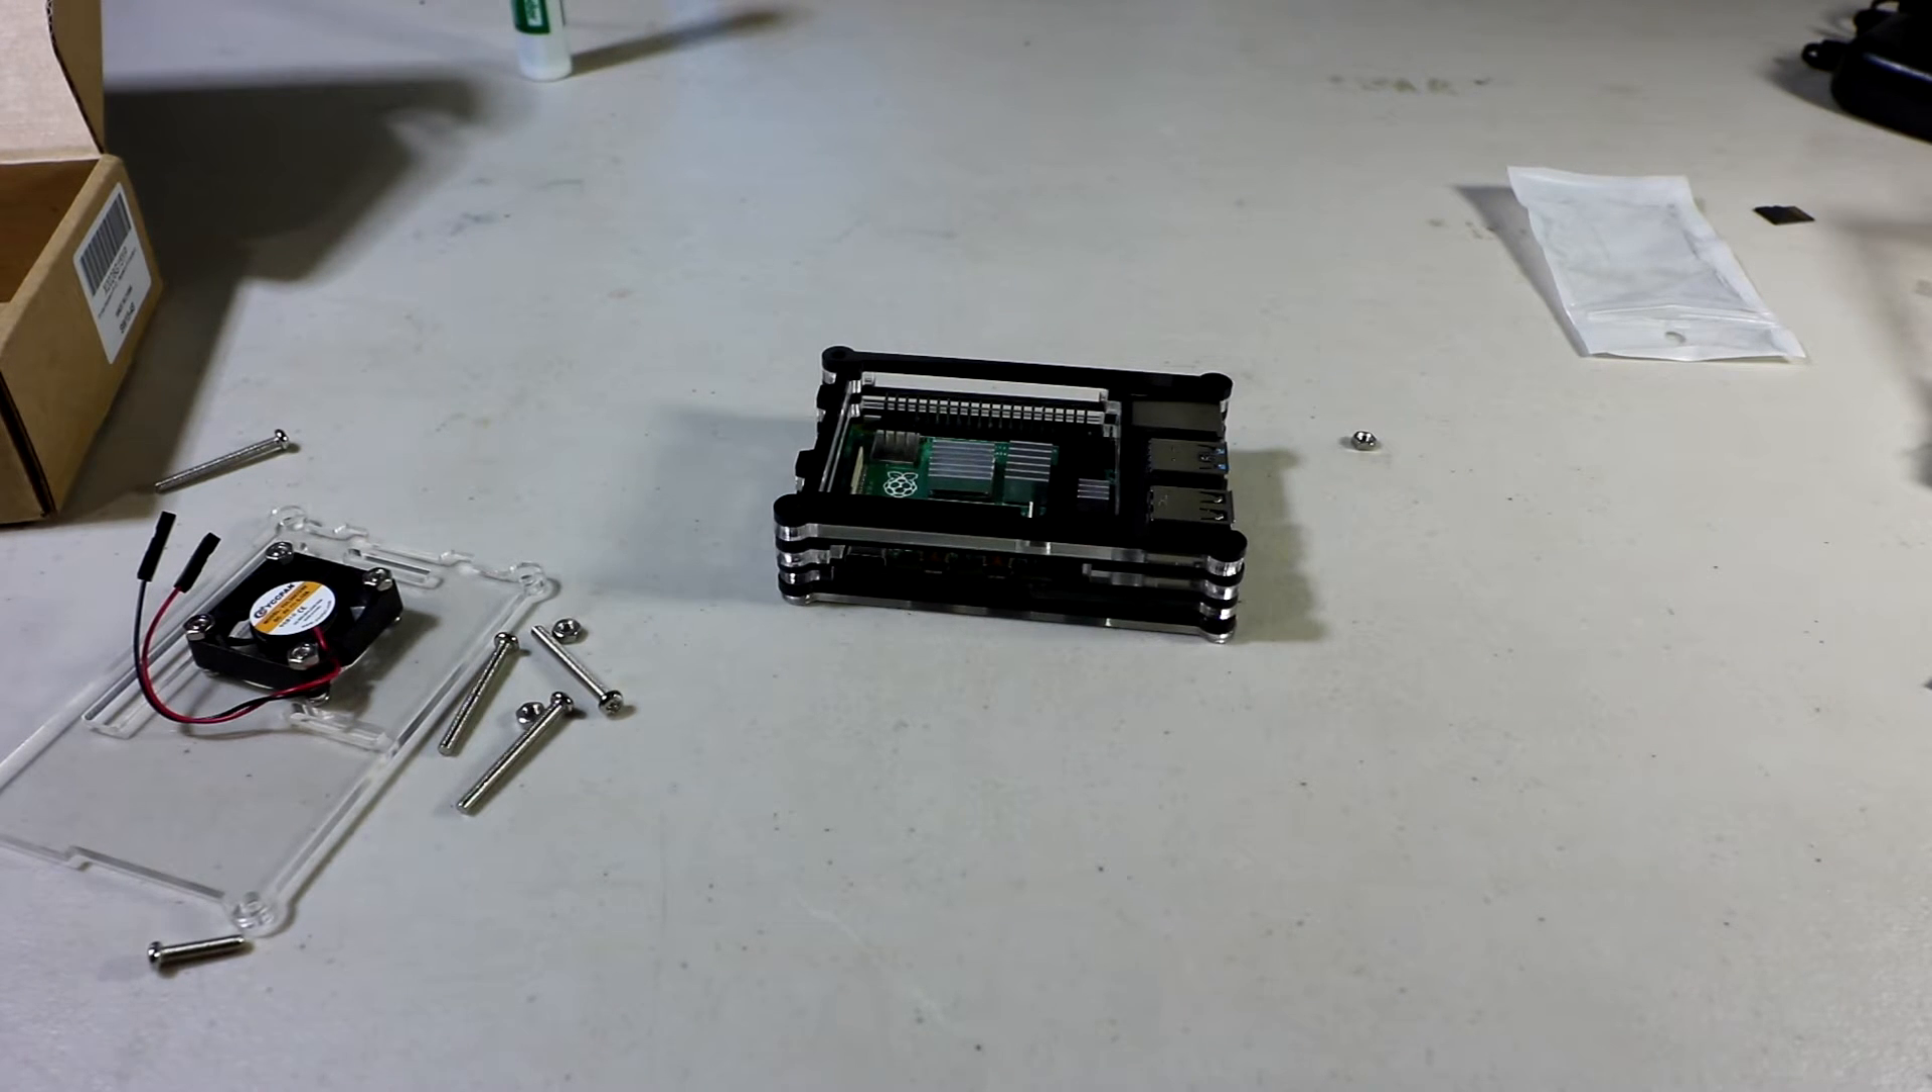So we now have the fan mounted already.